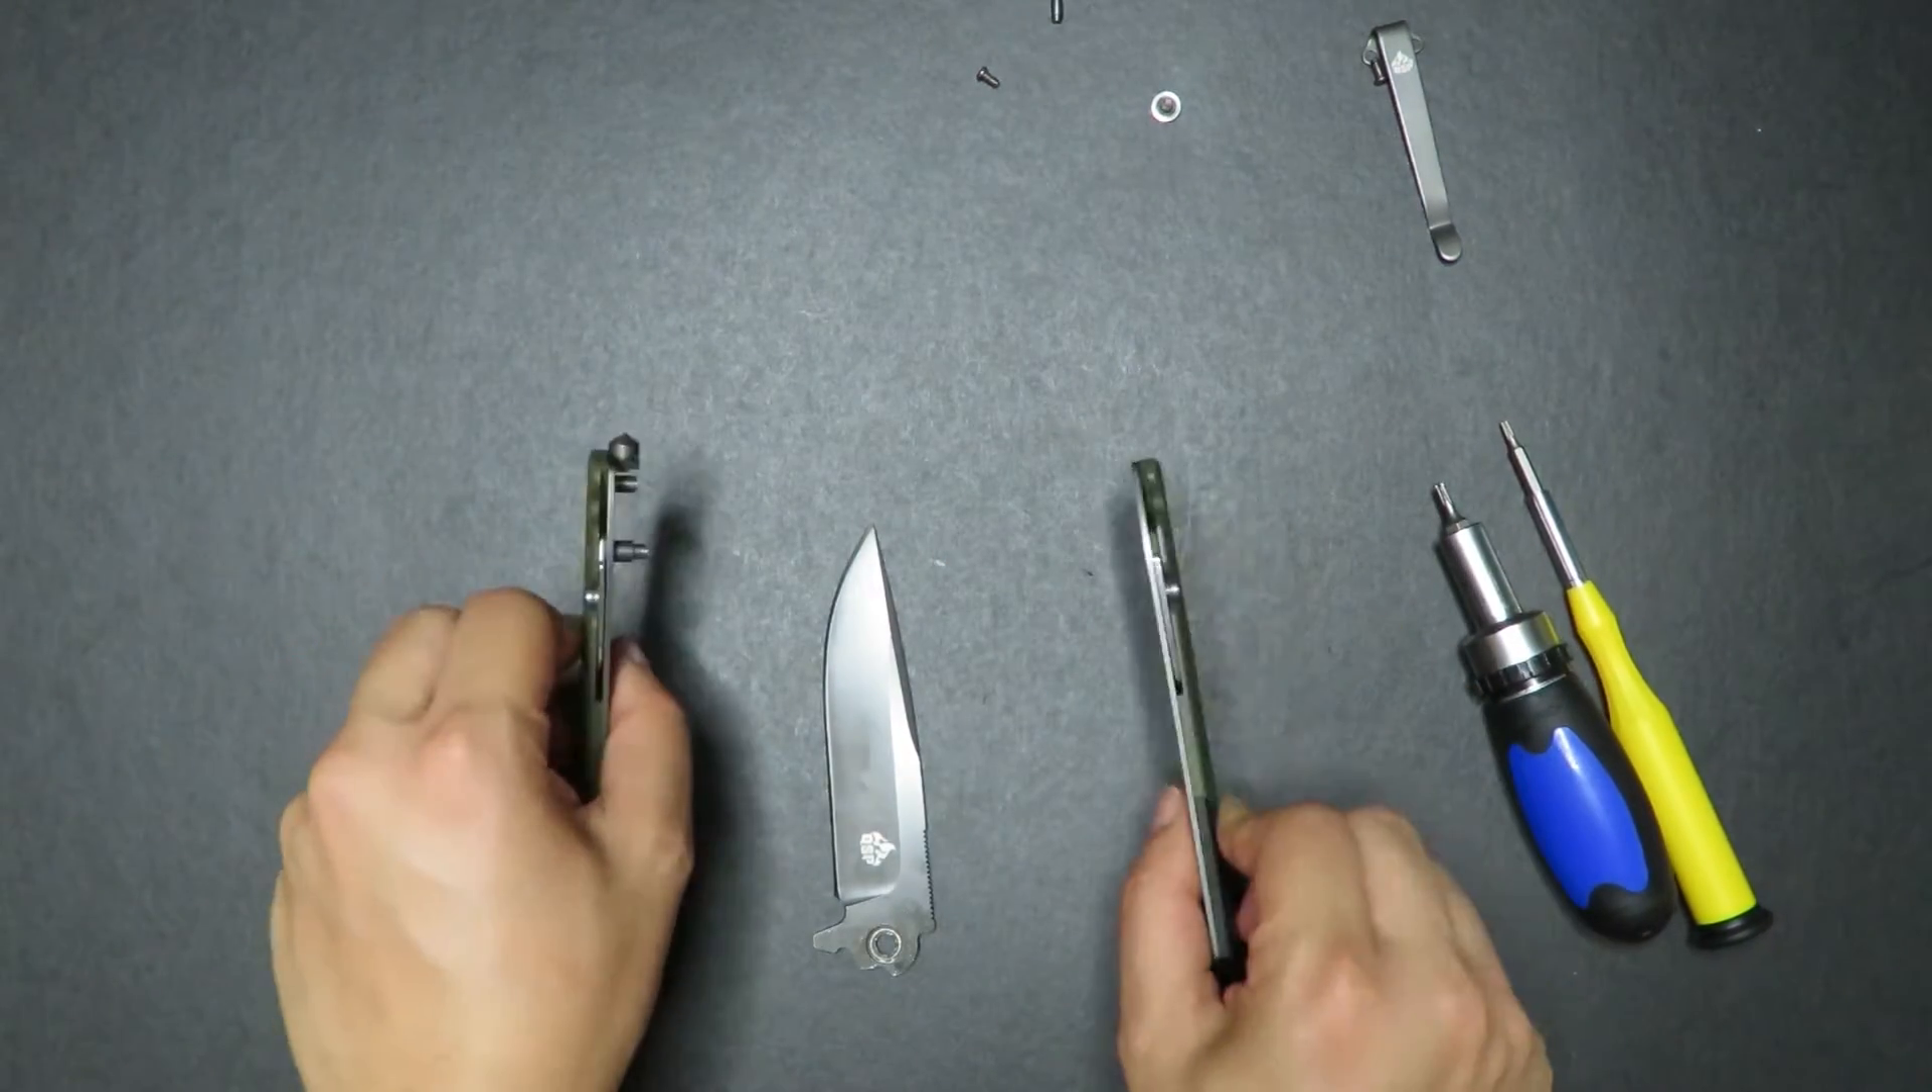Everything is out. So, we have the three main scales and then the blade itself.